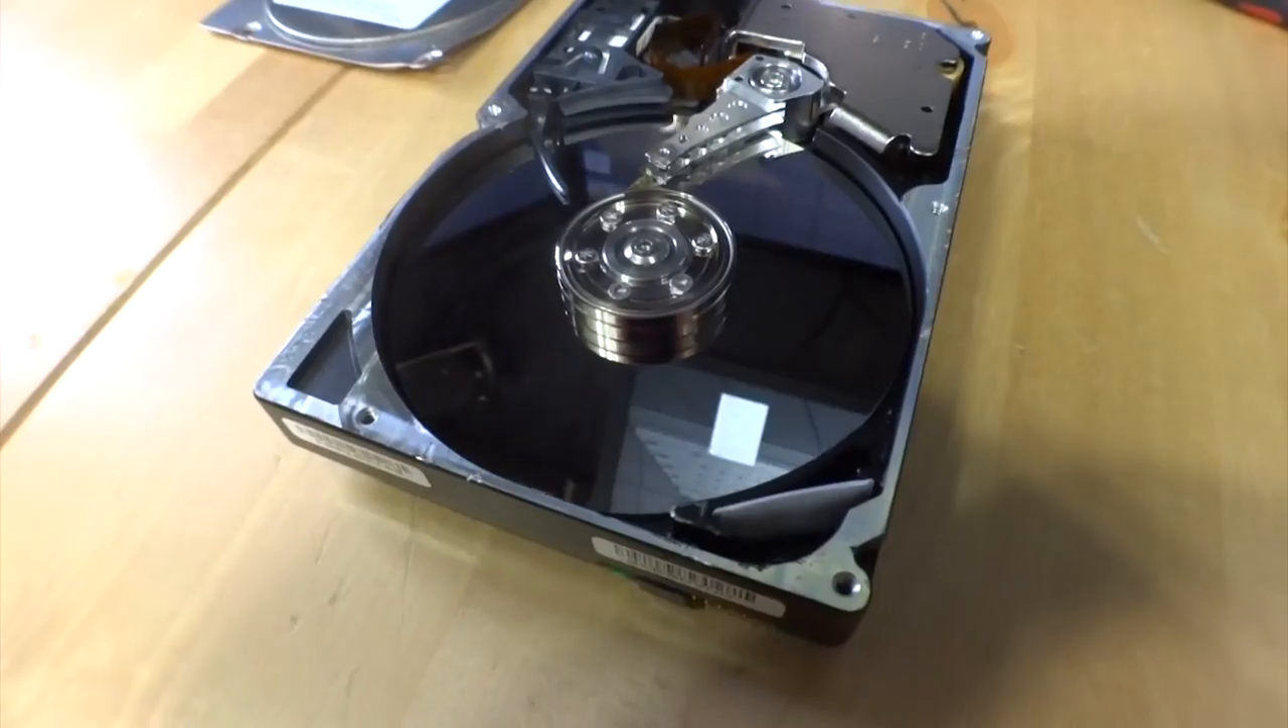There we go. The lid is off.